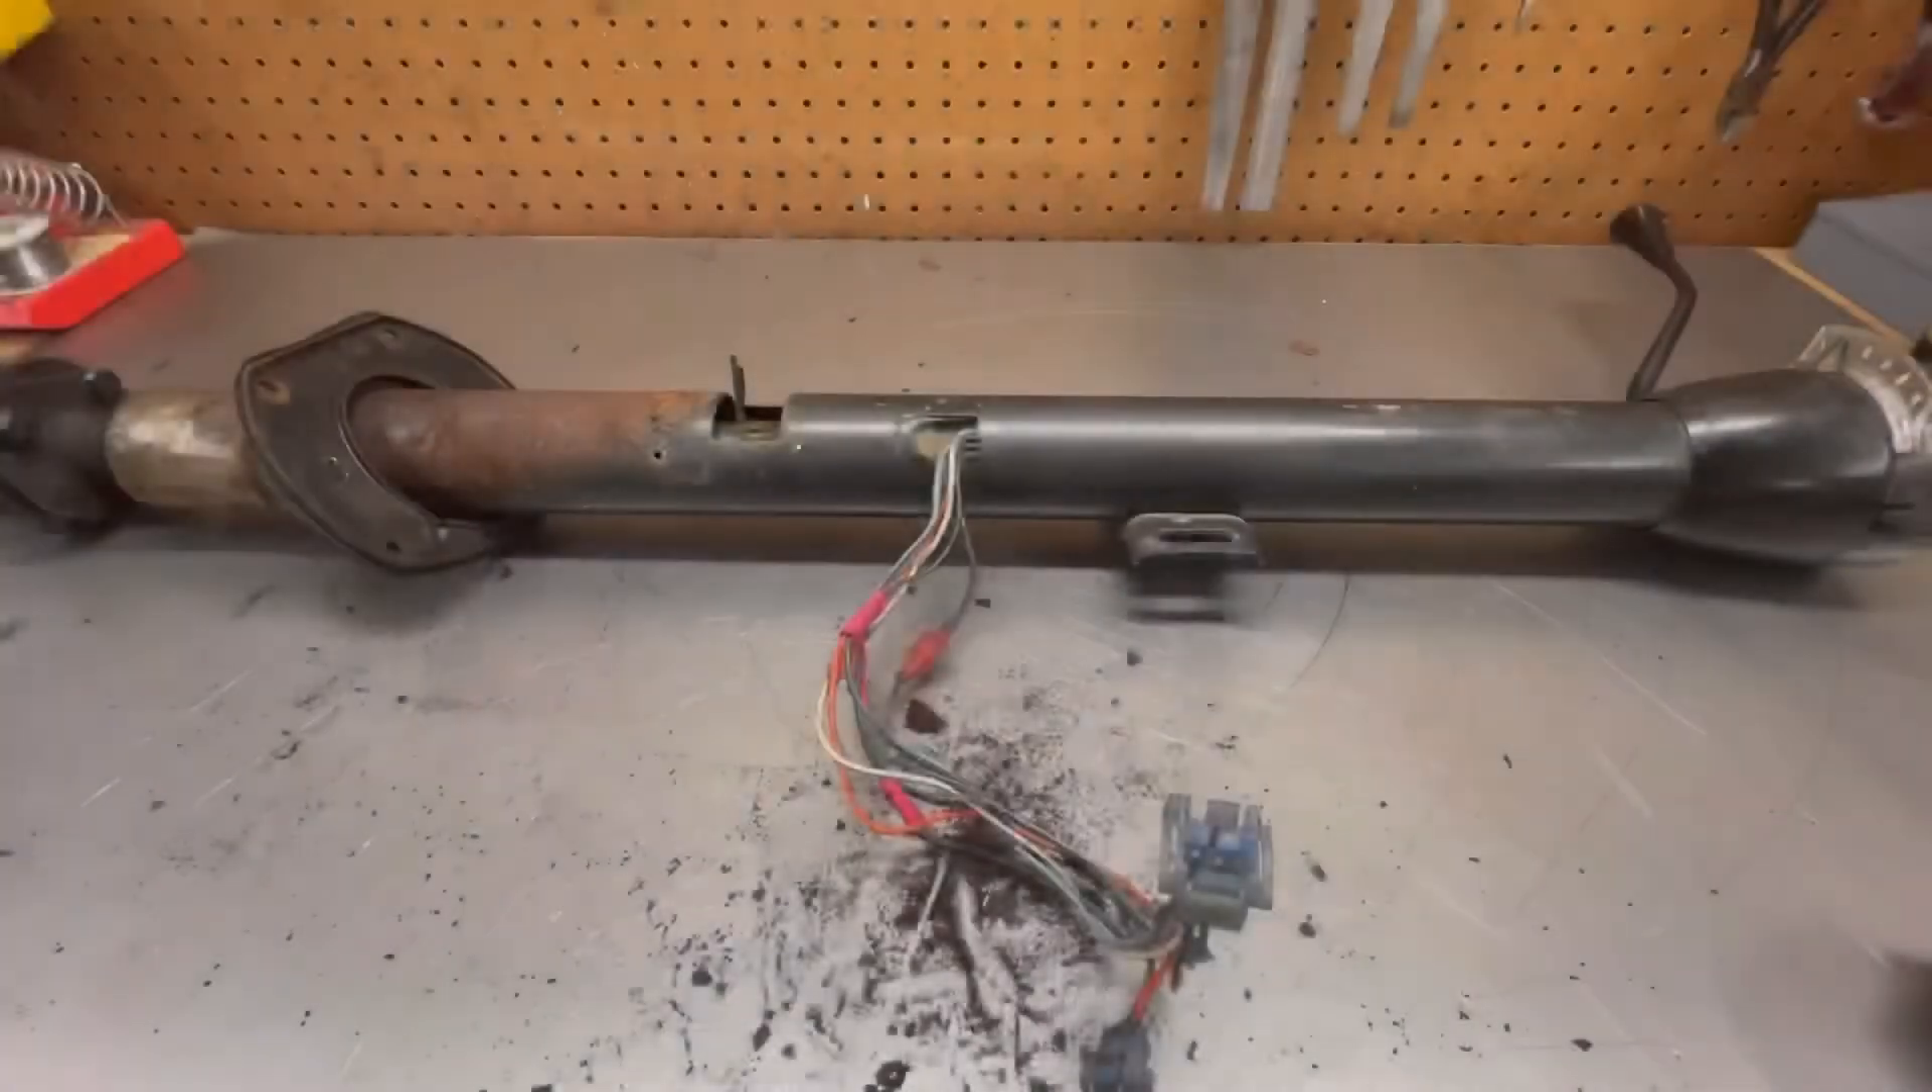So i got the steering column pulled out of the 68.